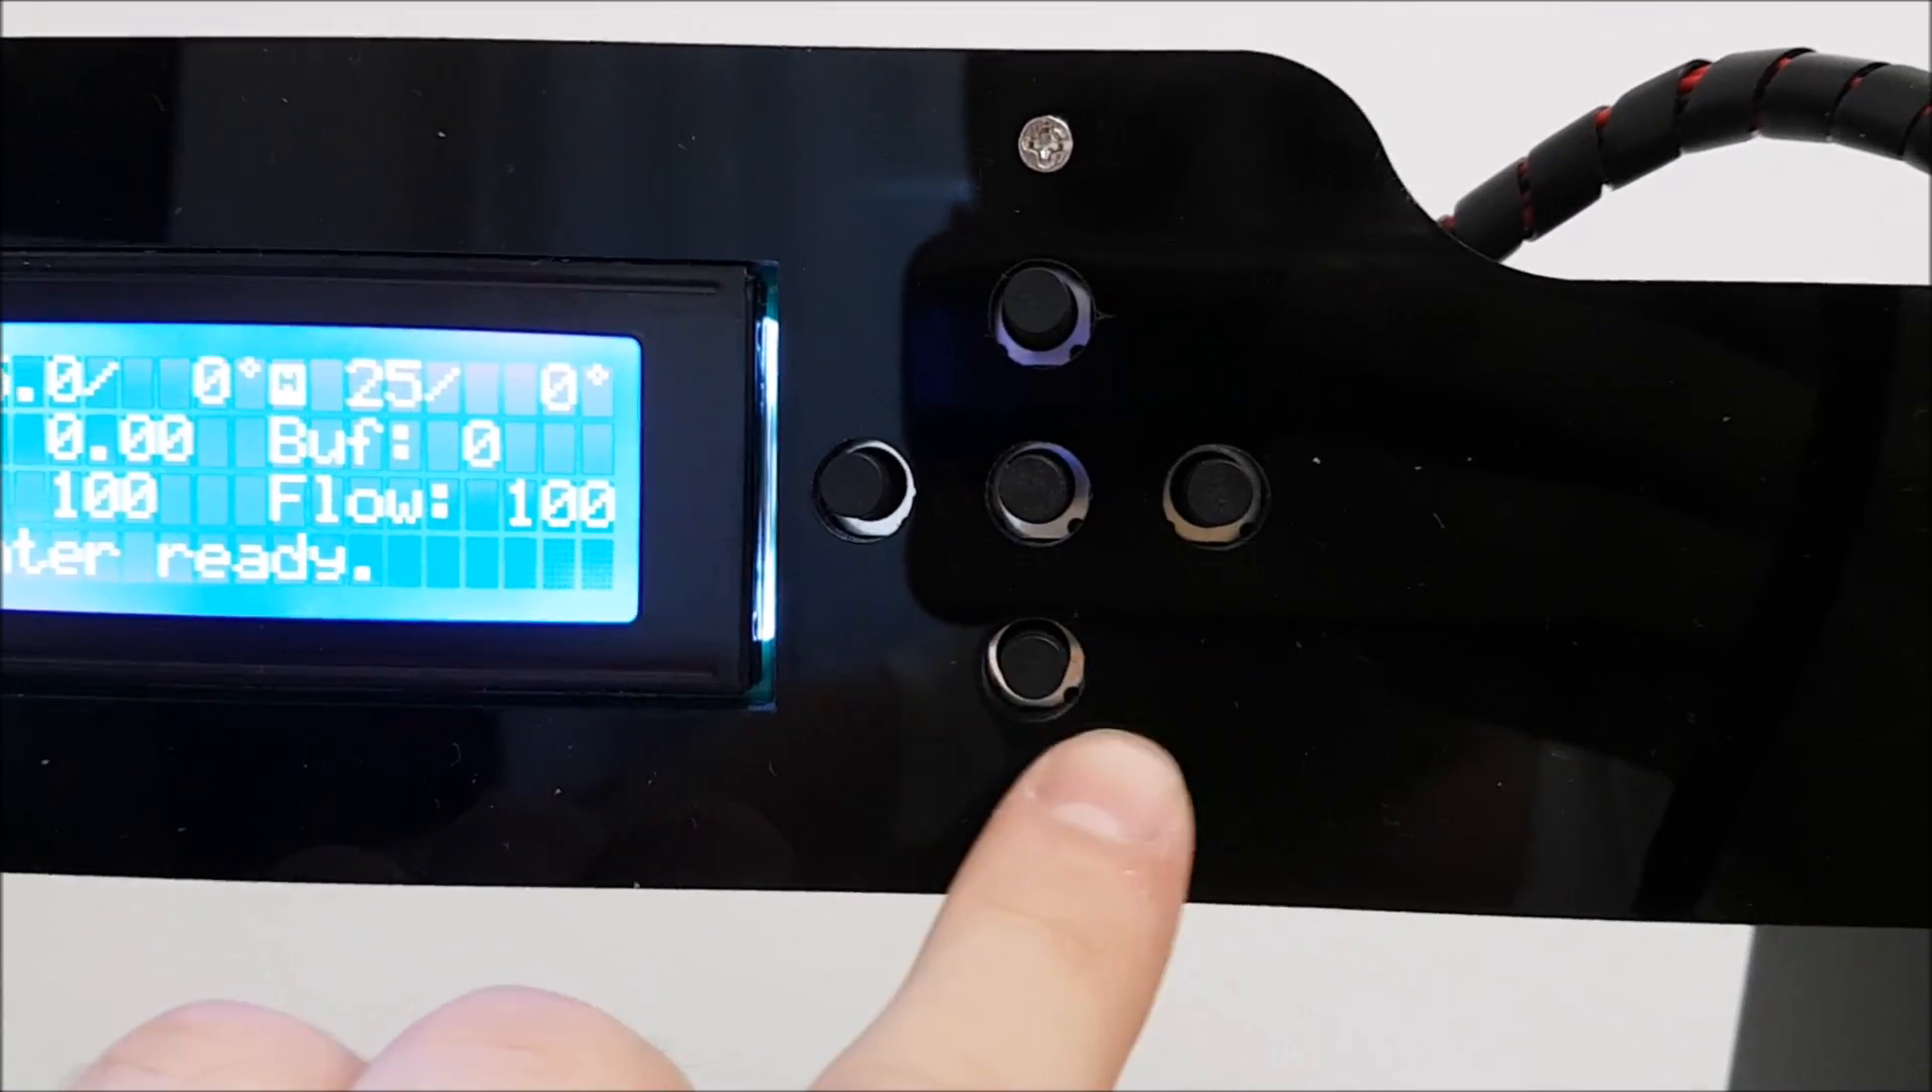As you can see around the buttons there is a huge gap.